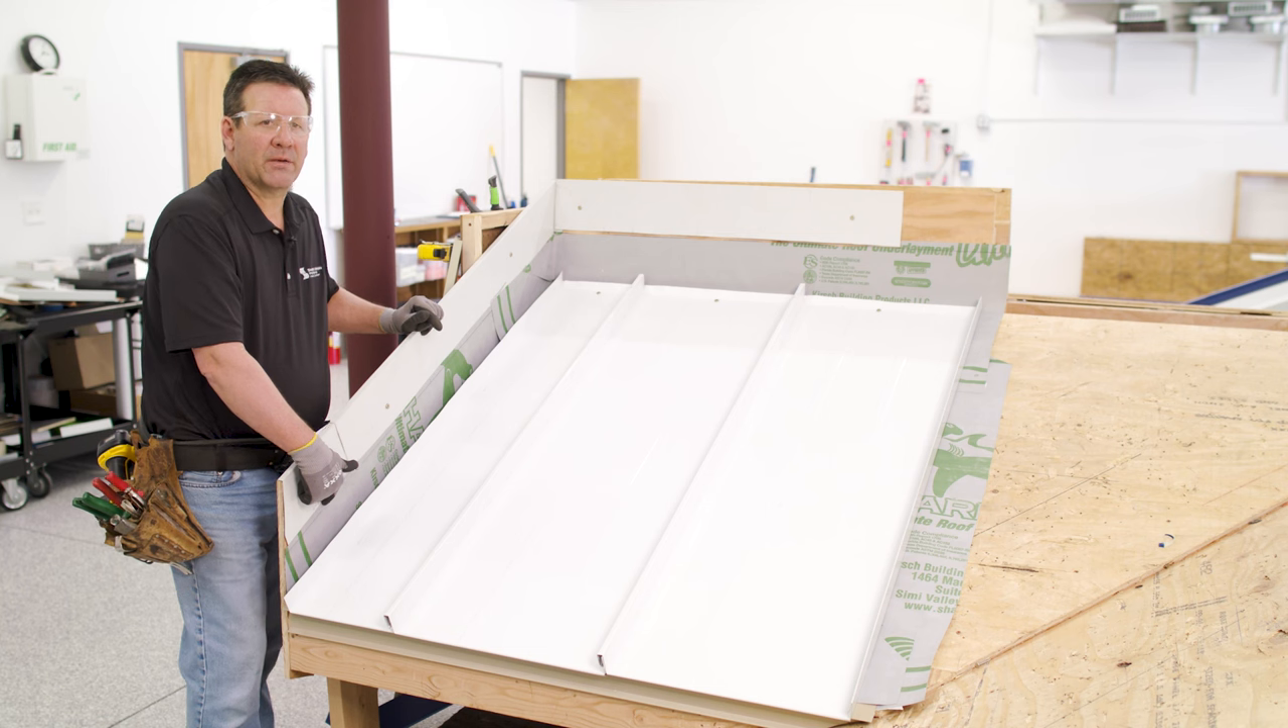As you can see, we've already put in the underlayment.